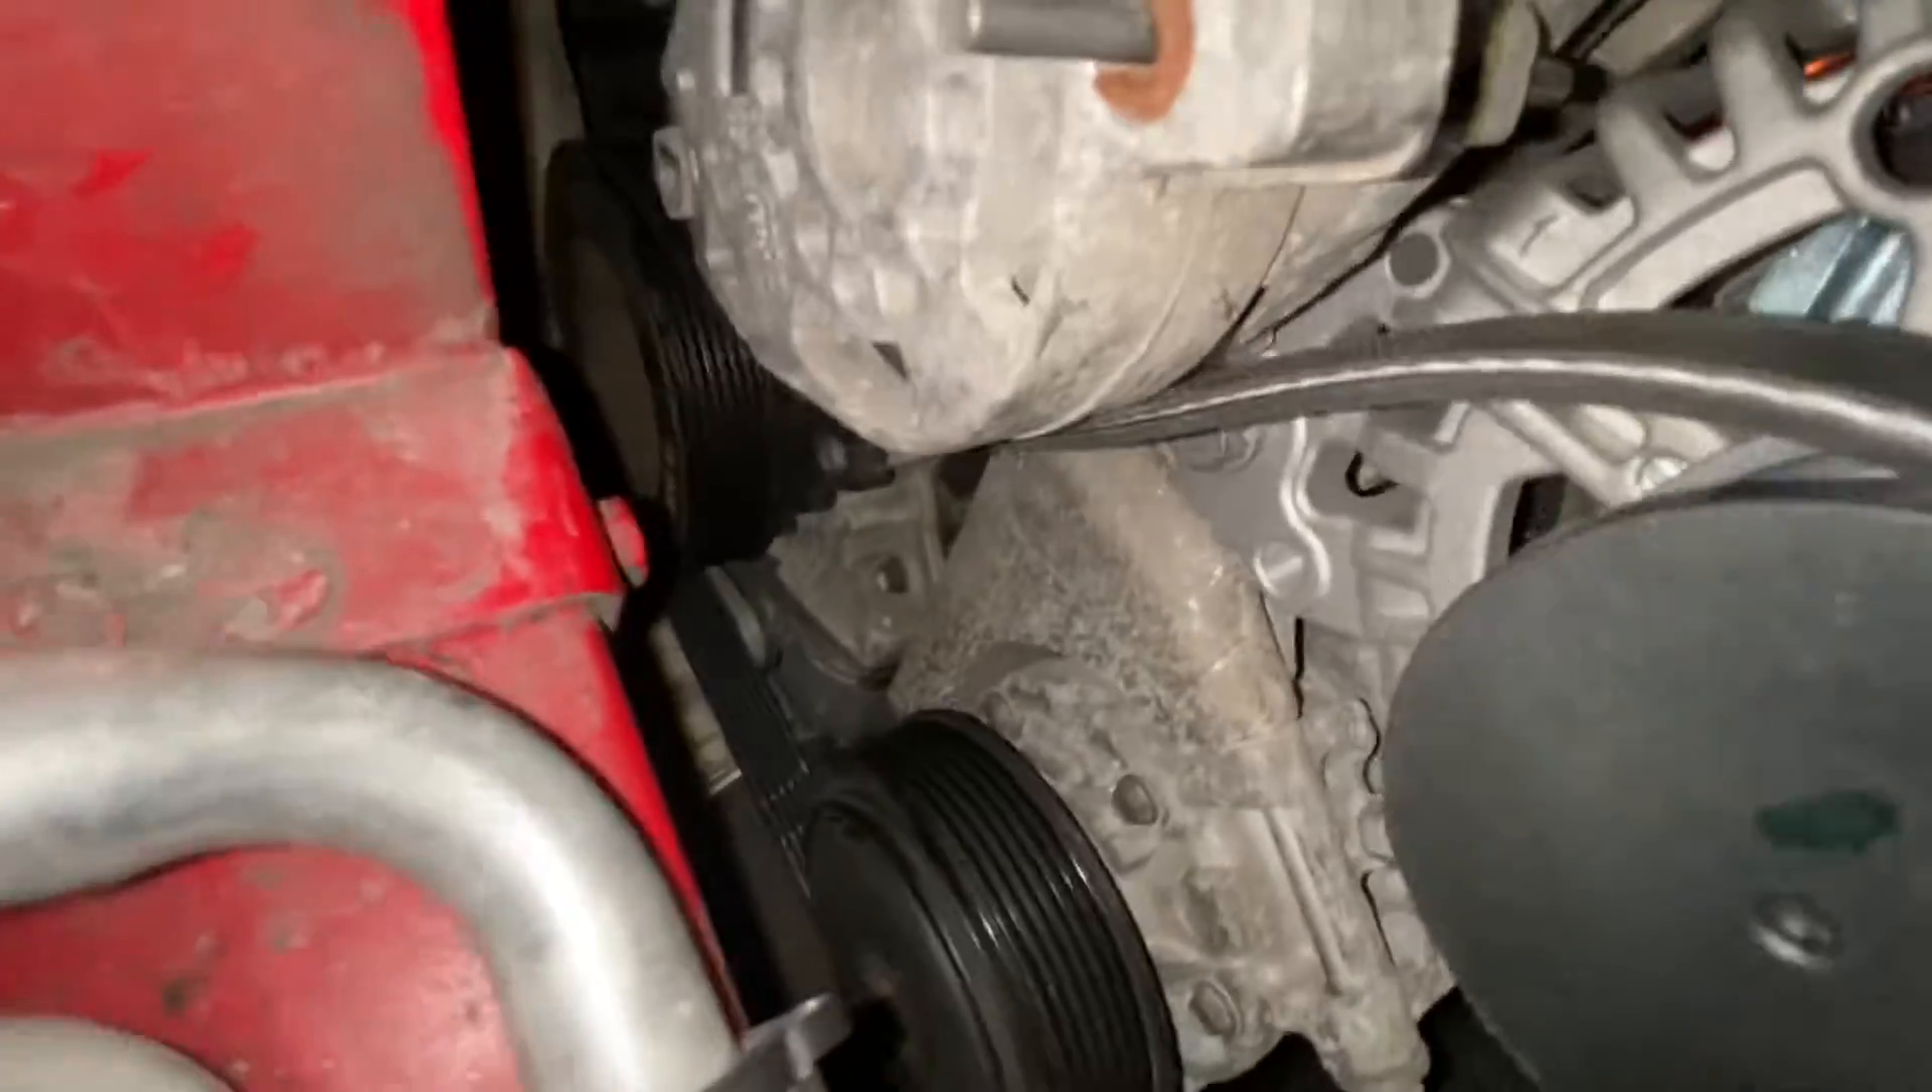So as you can see, the belt's not on. So as you can see, the belt's not on.